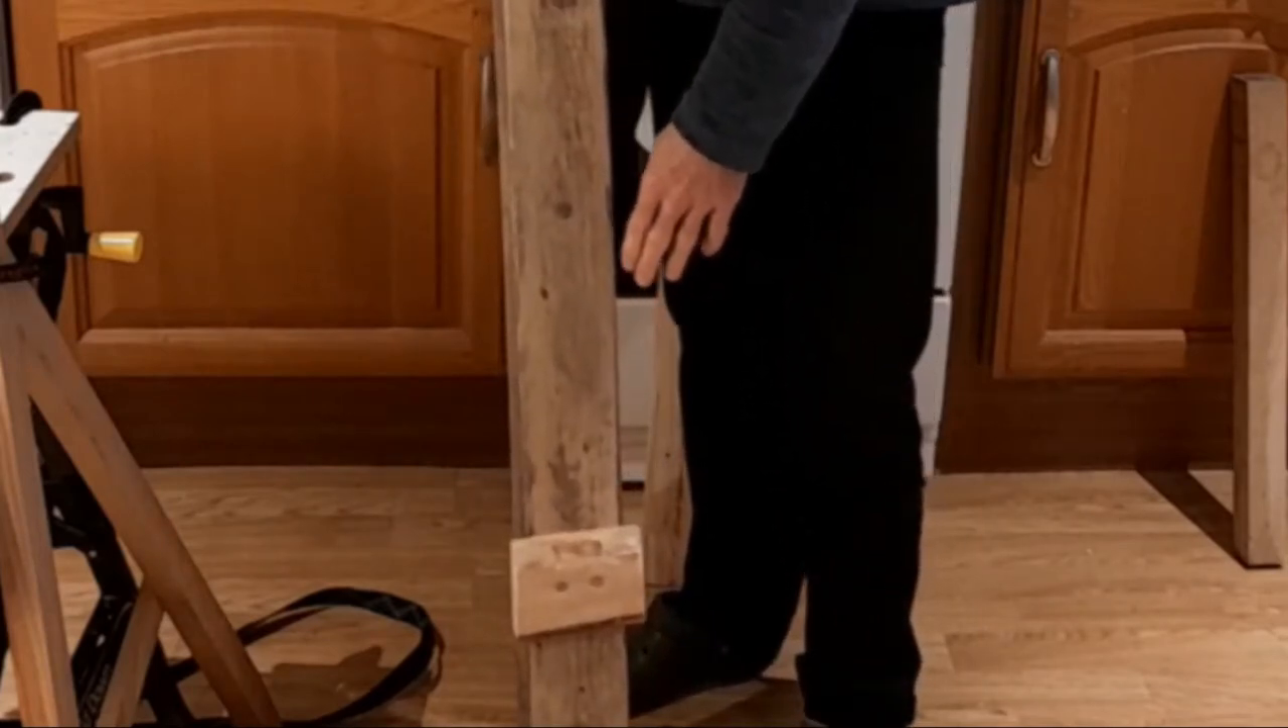At the bottom I've put a block in place as a stop to prevent the wood that I'm going to put on this from sliding off the end.